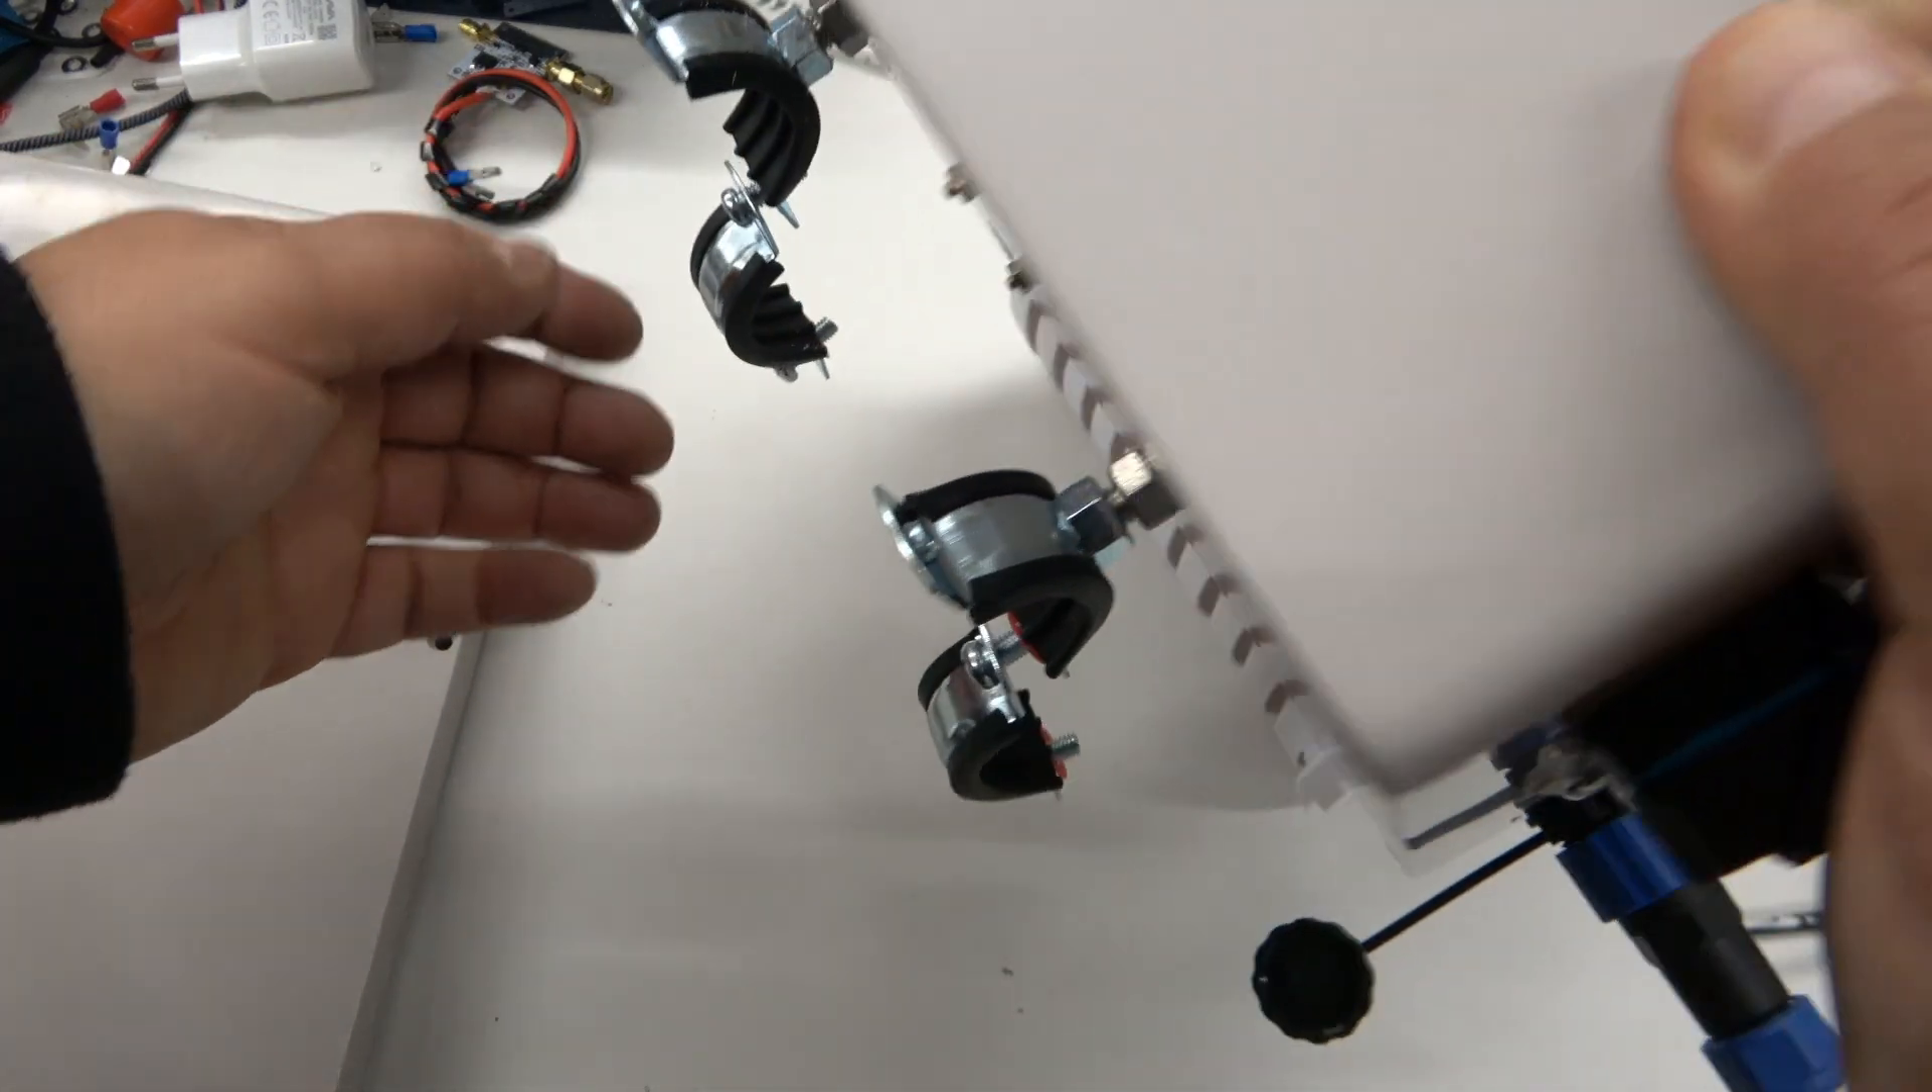Ich habe hier diese zwei Schellen installiert. Die kommen dann an den Mast dran.